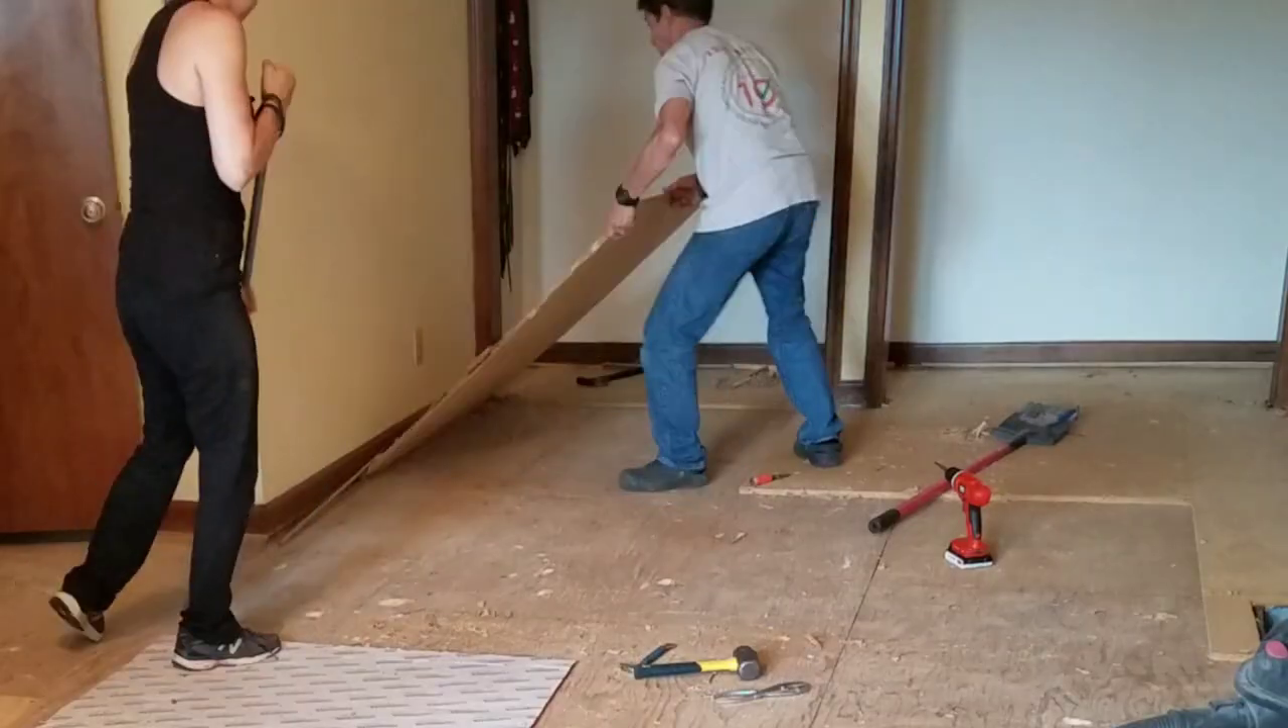We're halfway done. We got all the plywood removed from one side of the room and now we are working on the other side.